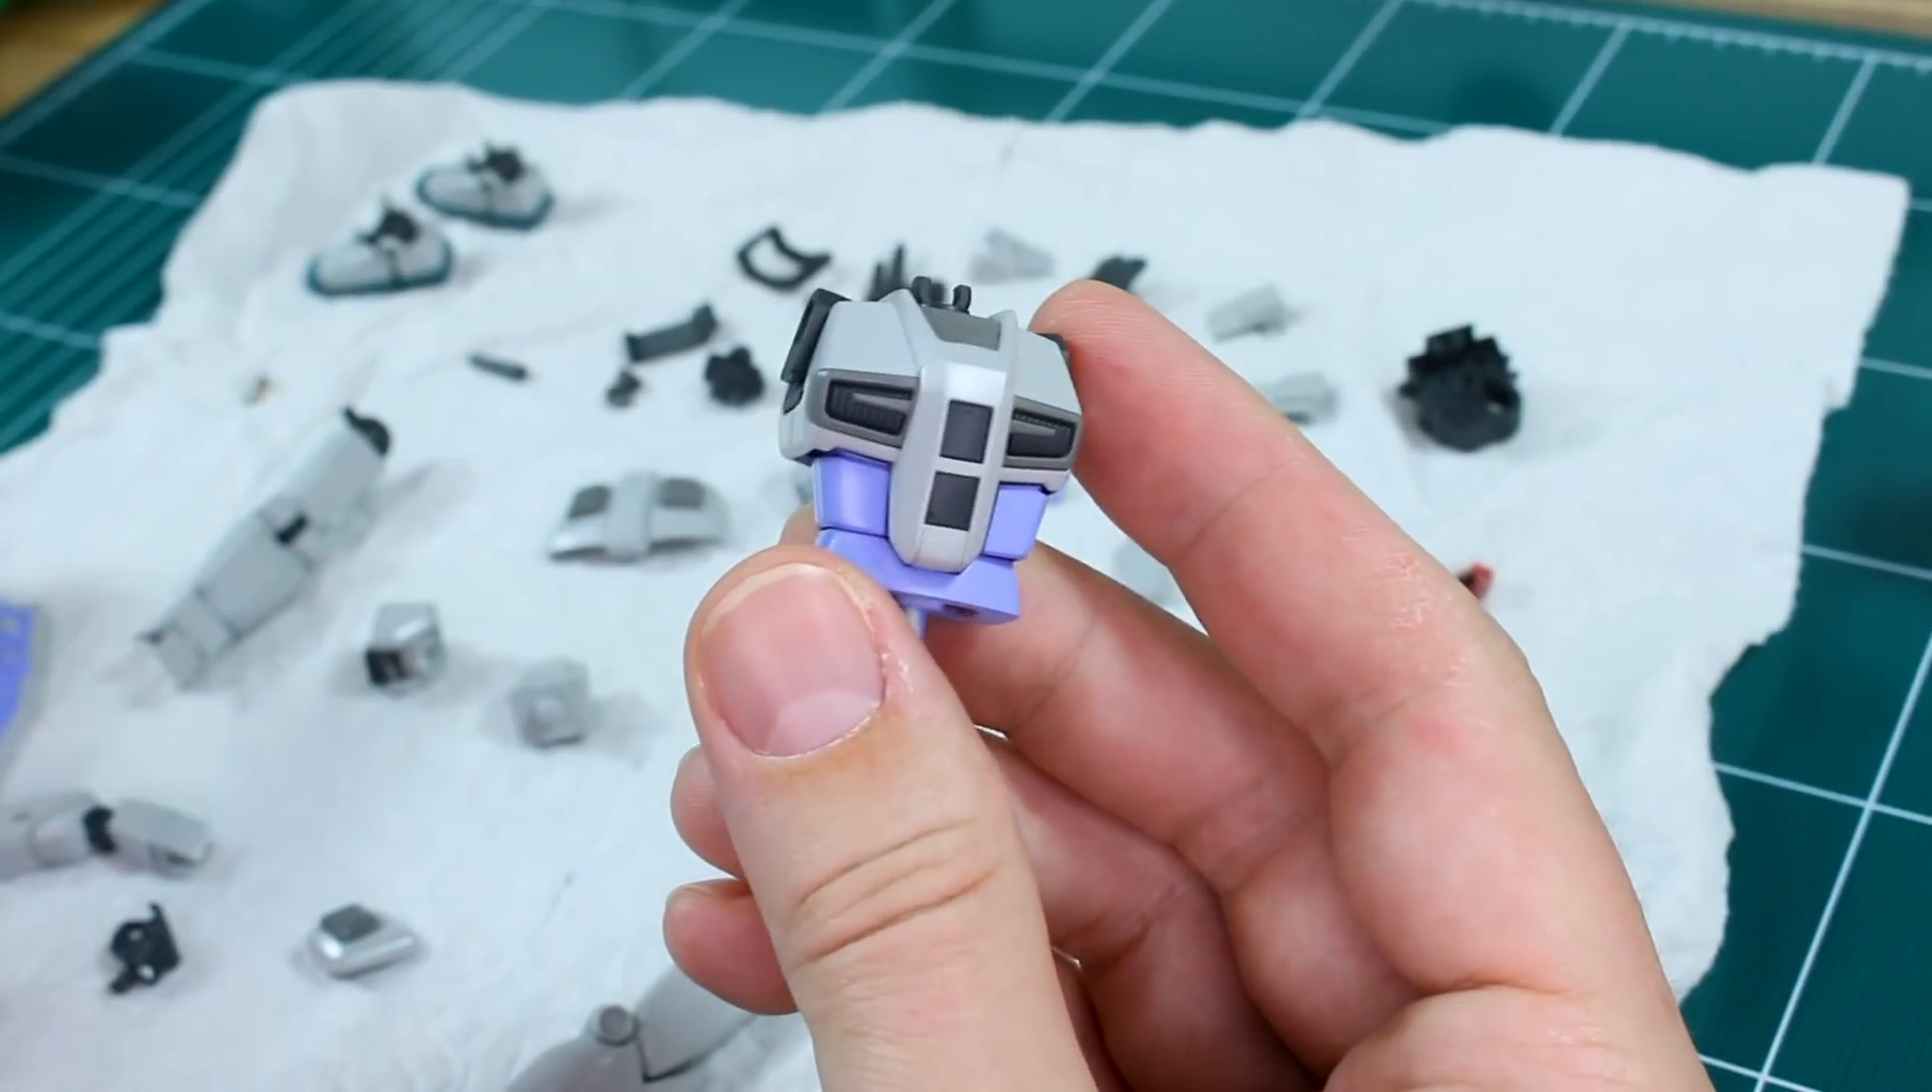All right, guys, after all the base colors are laid down, I've gone ahead and assembled some sections so you can get an idea of that and really liking how this is turning out so far.